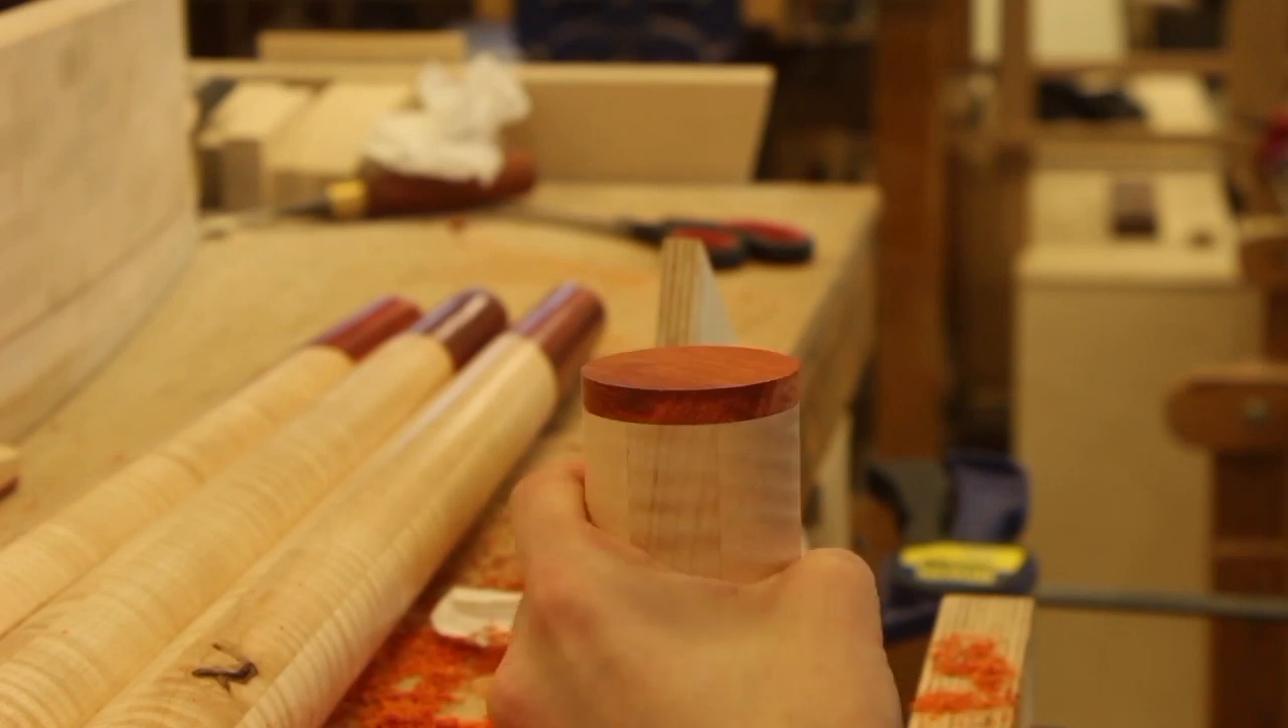As you can see that is the cap all flush trimmed and it's come out very neatly.